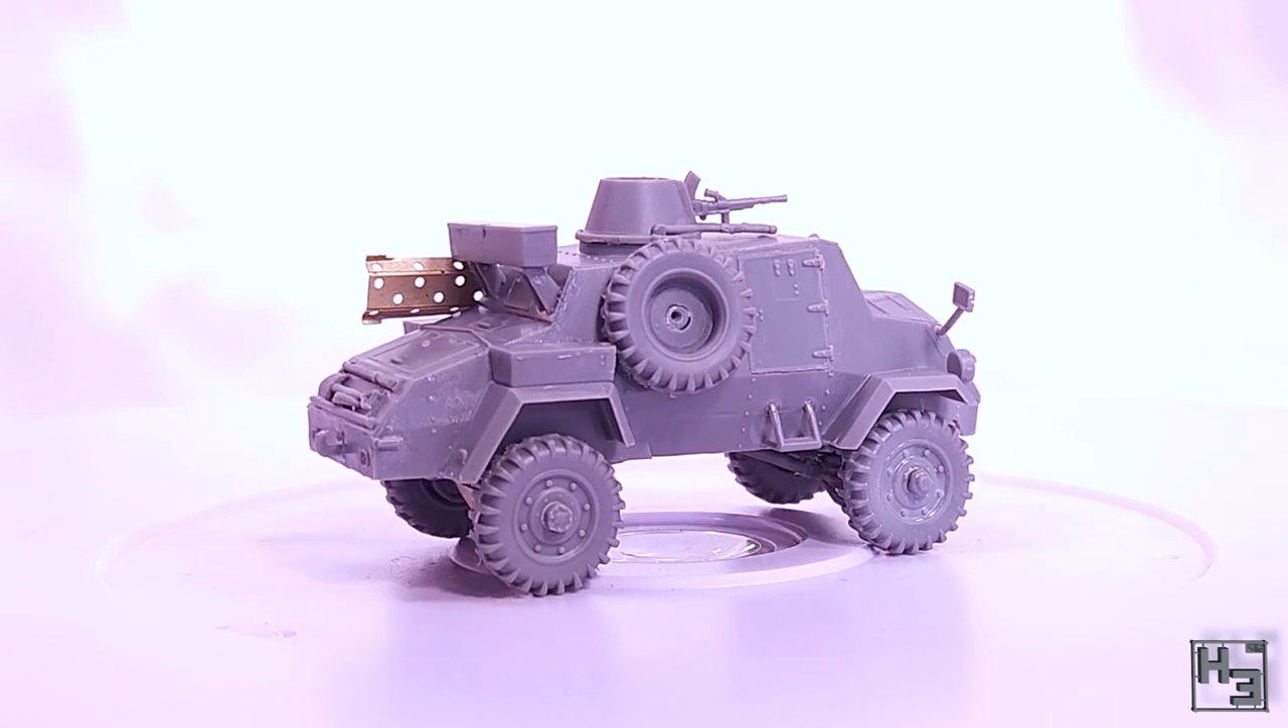Also the turret is in place it kind of just sits there with no locking tabs to hold it in place.